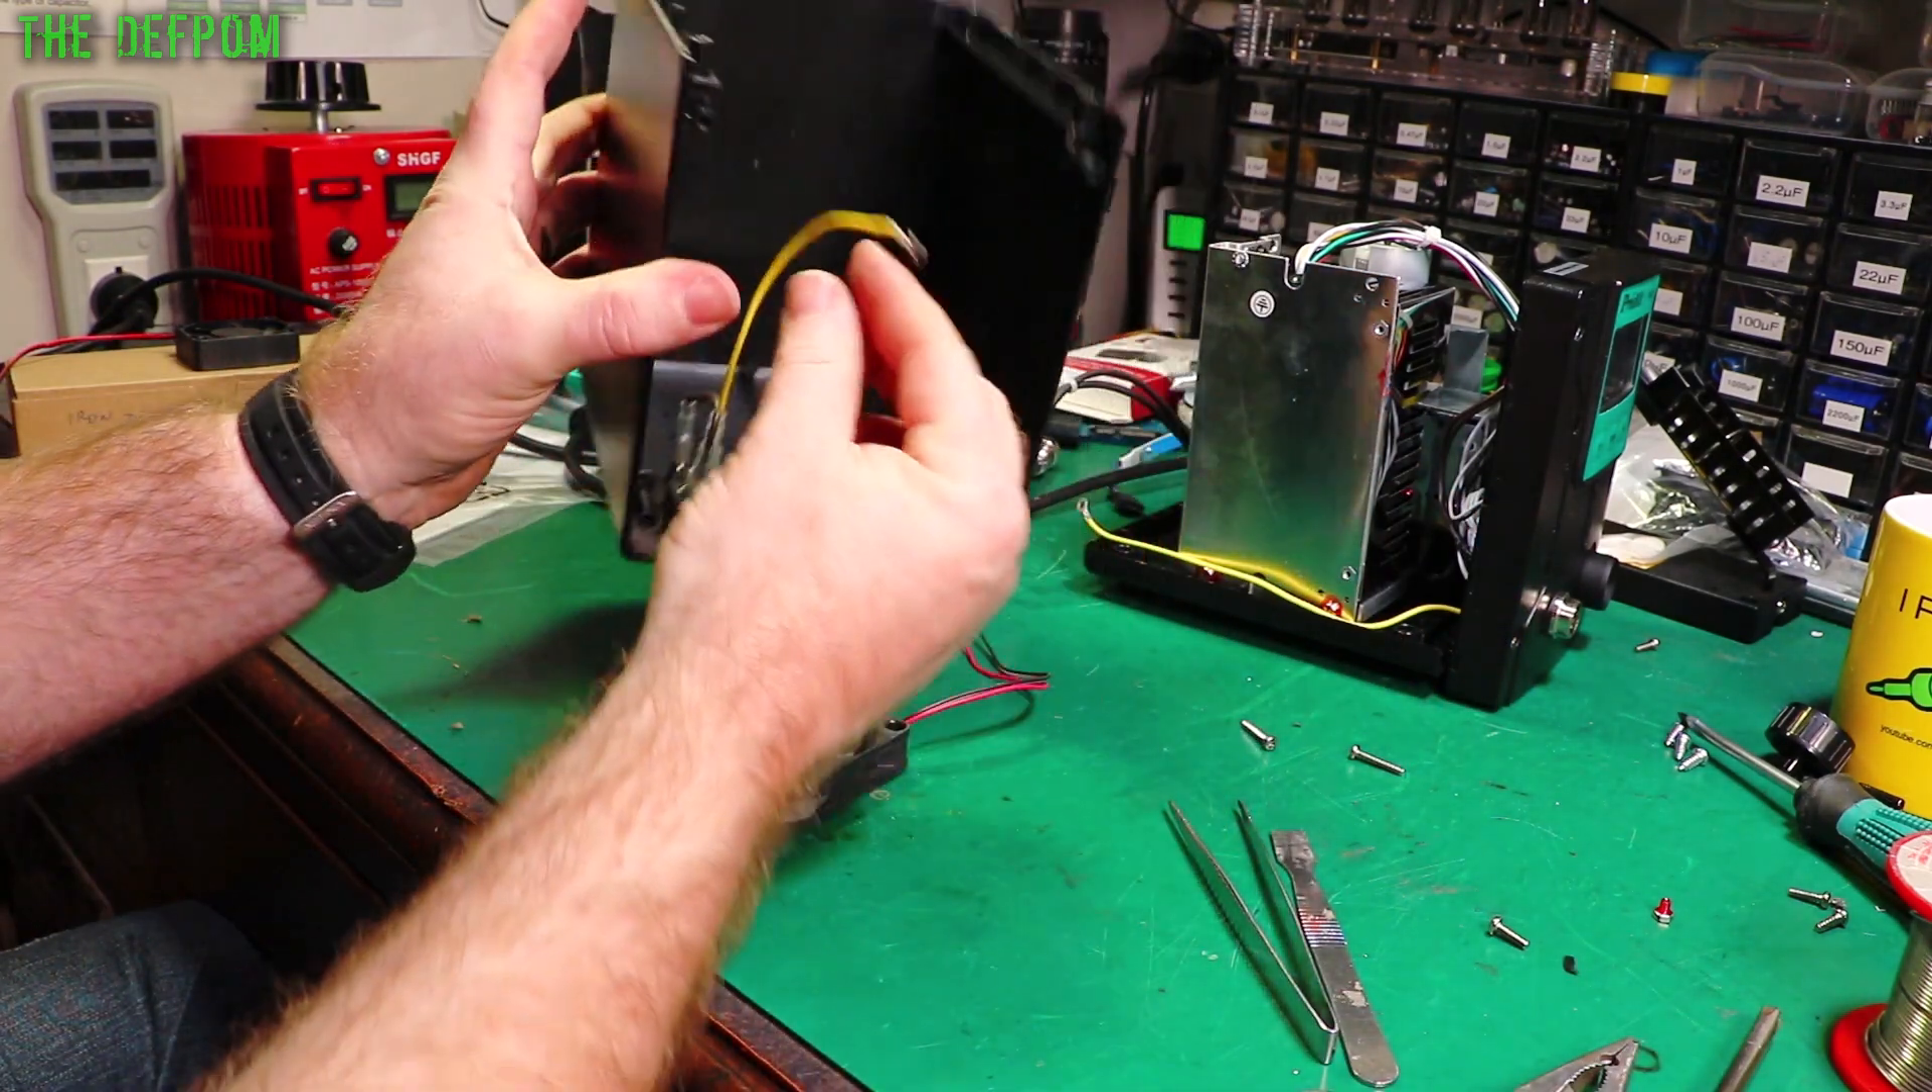I've taken the casing off the back, it took a few wires to pop off, that sort of stuff.